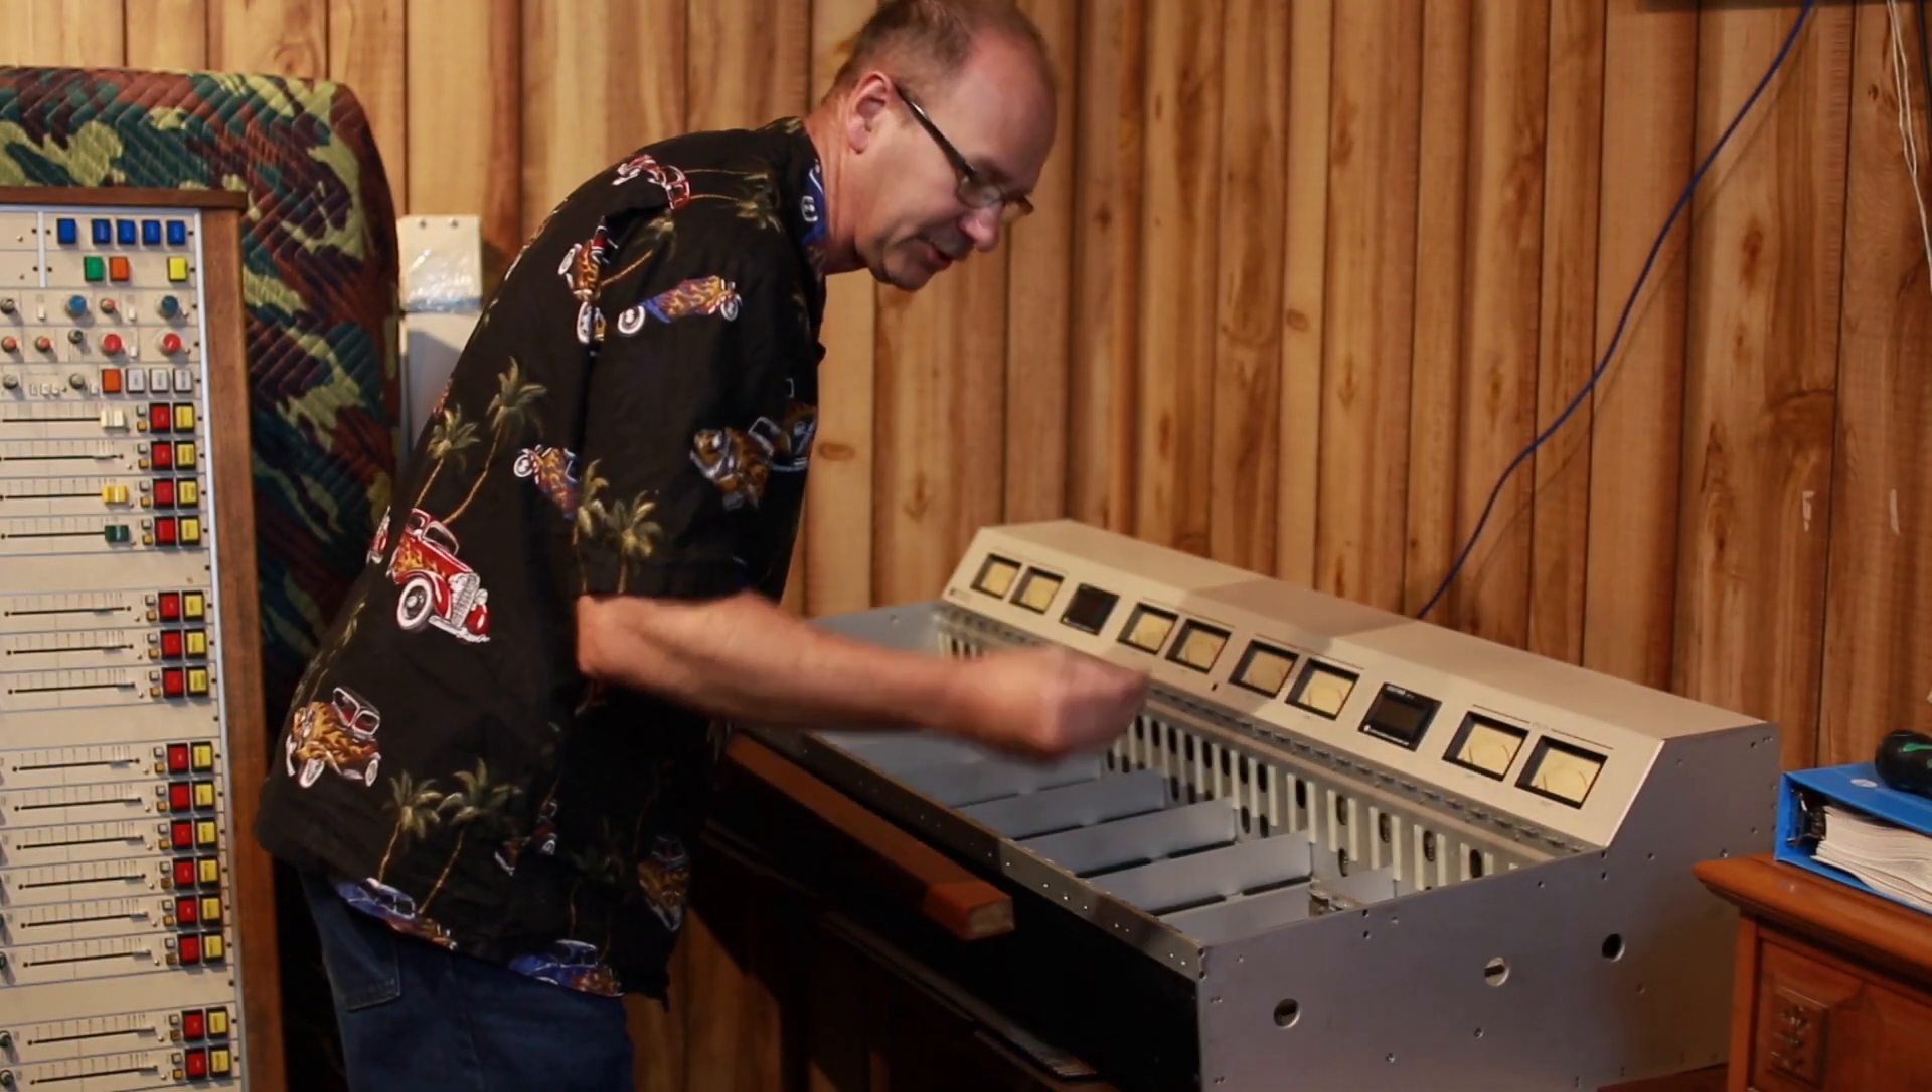All right, wood's all ready to install back, so with the console still gutted, we have long screws and short screws.